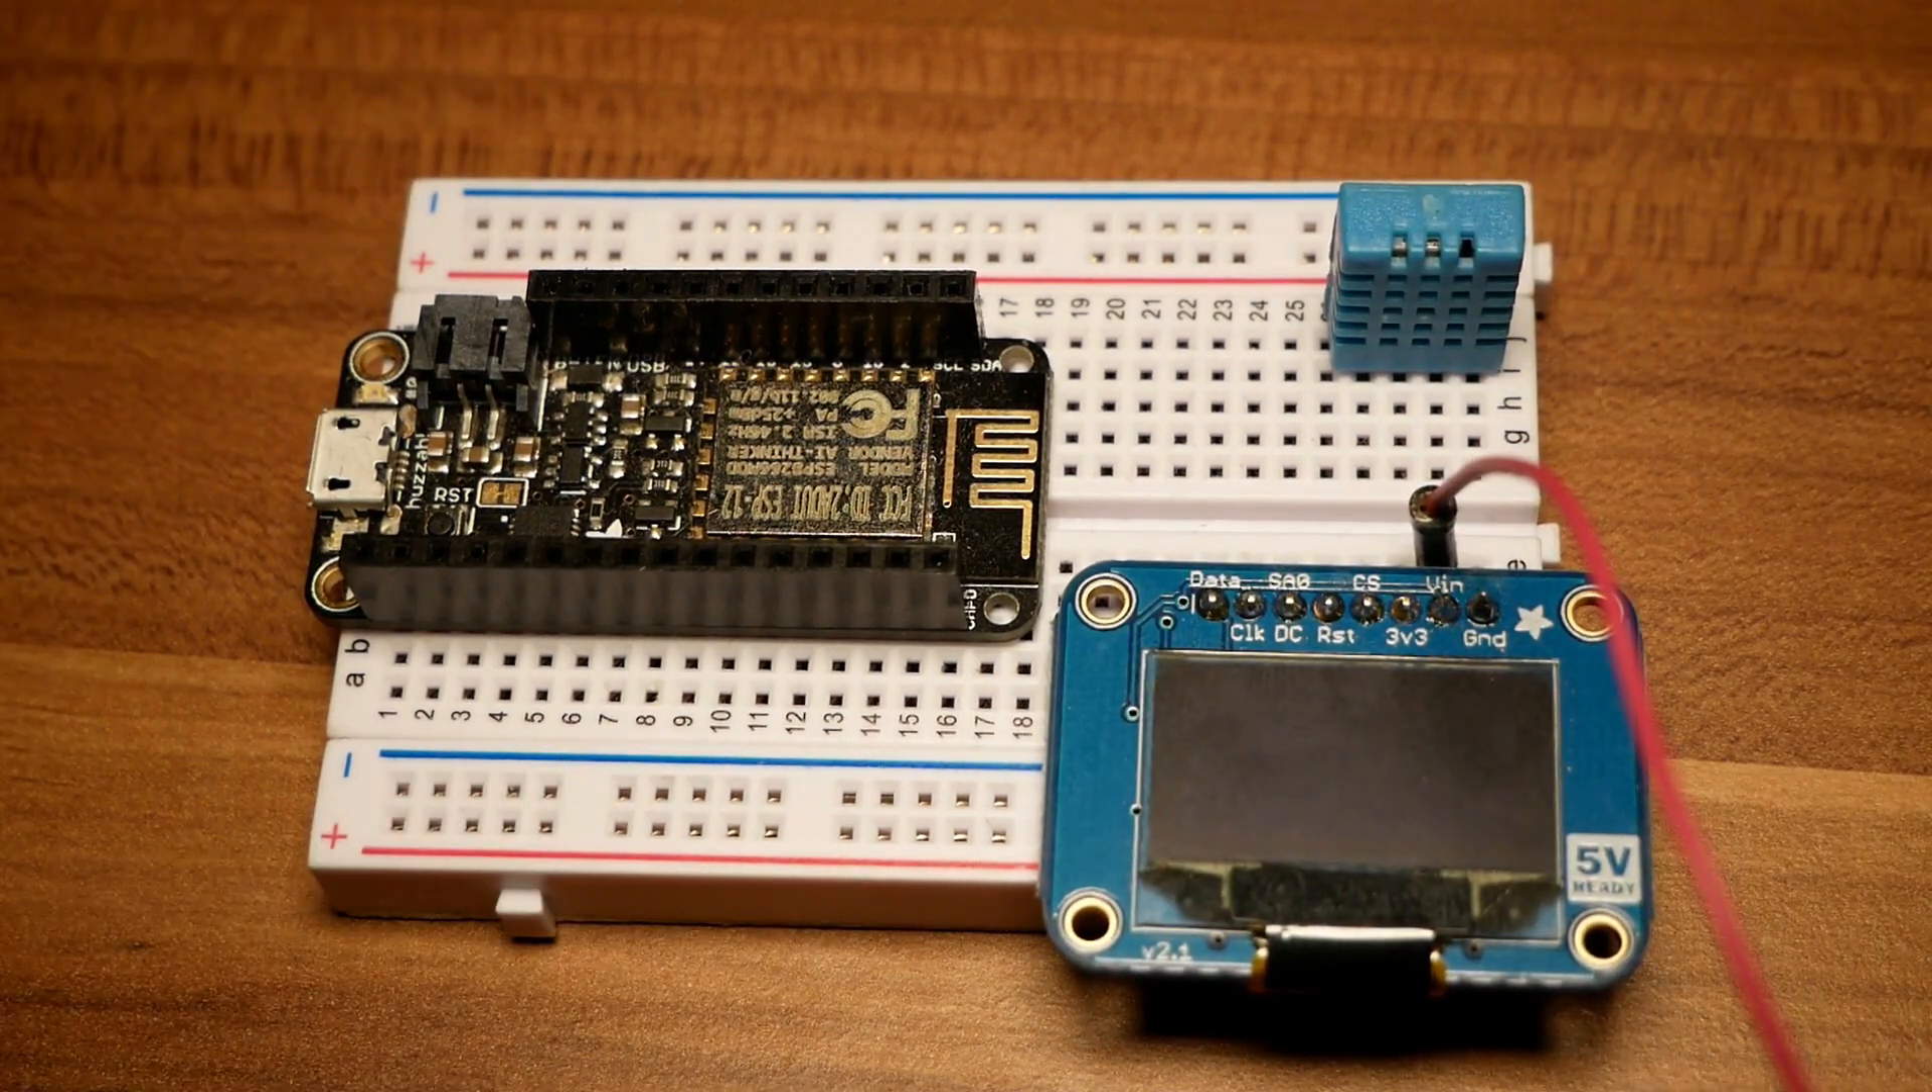So now you have all the components placed on the breadboard.